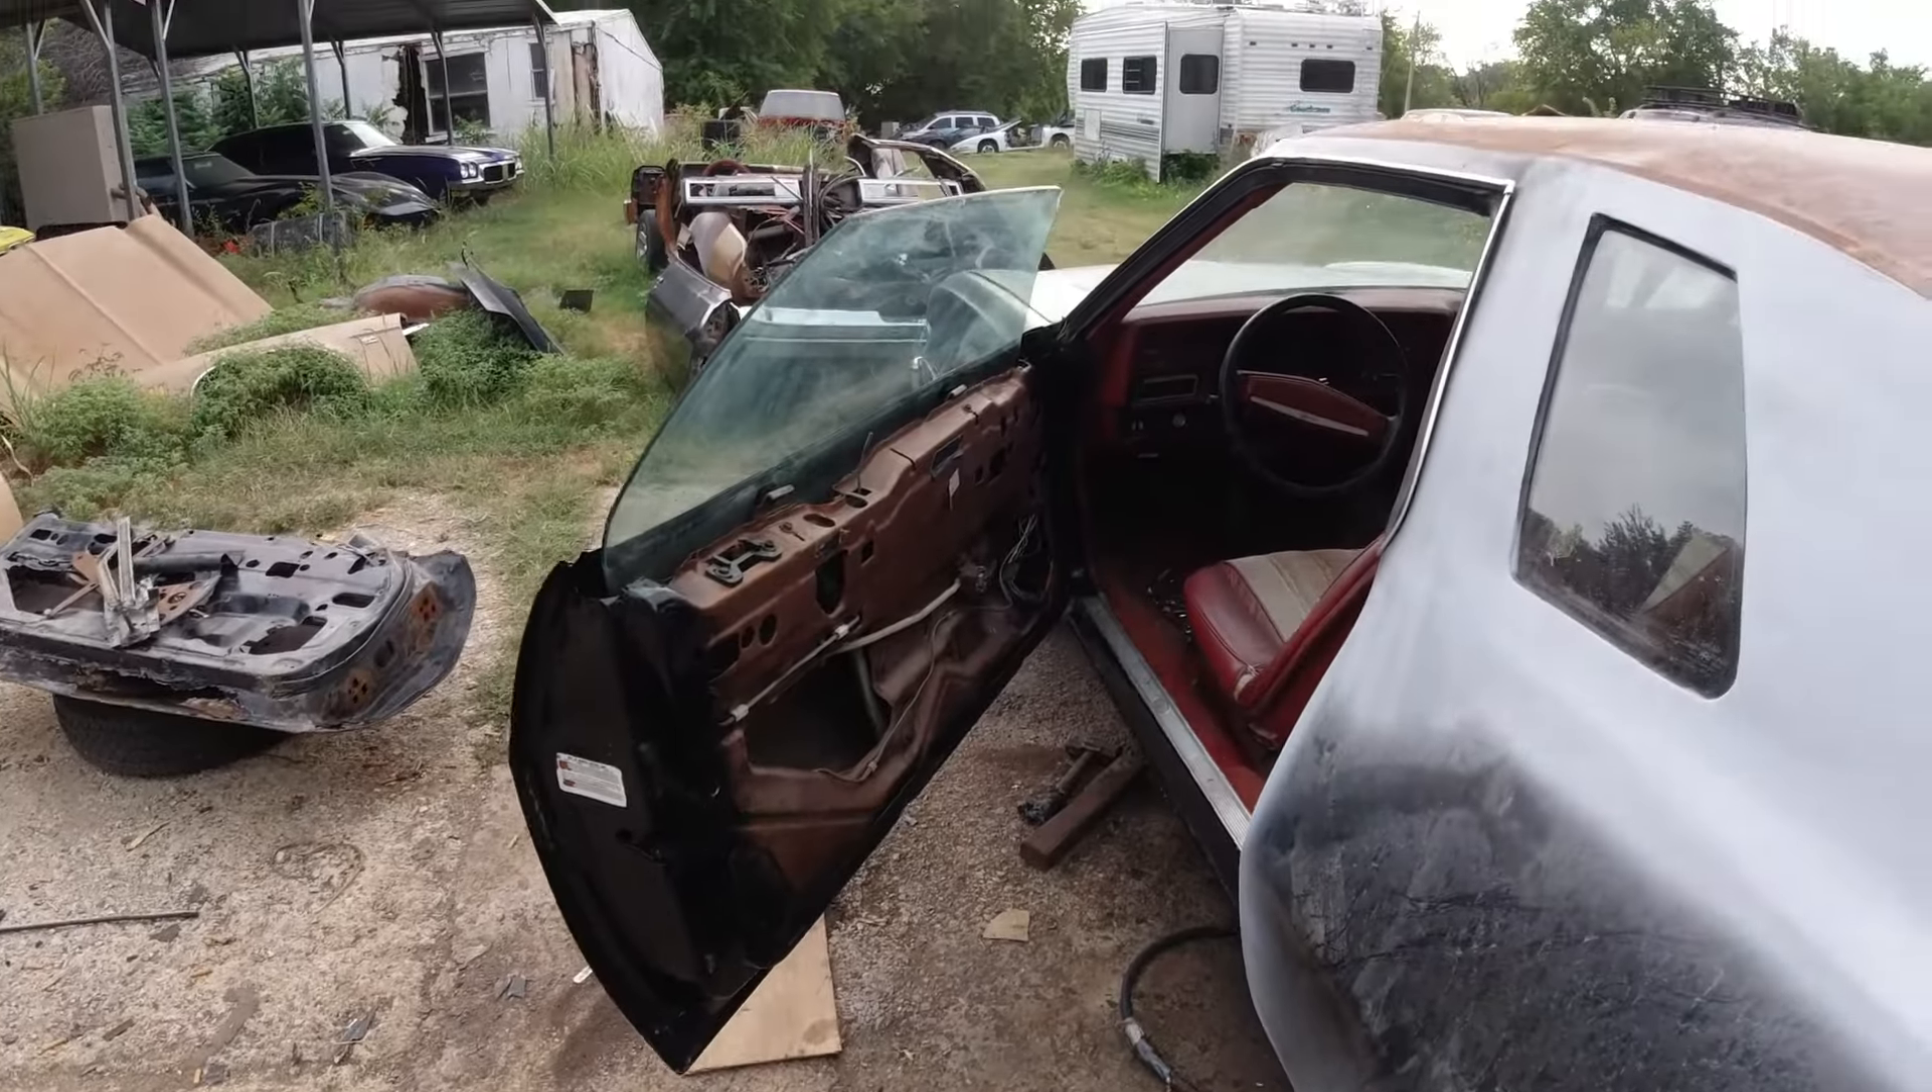Okay guys I got the door up there.